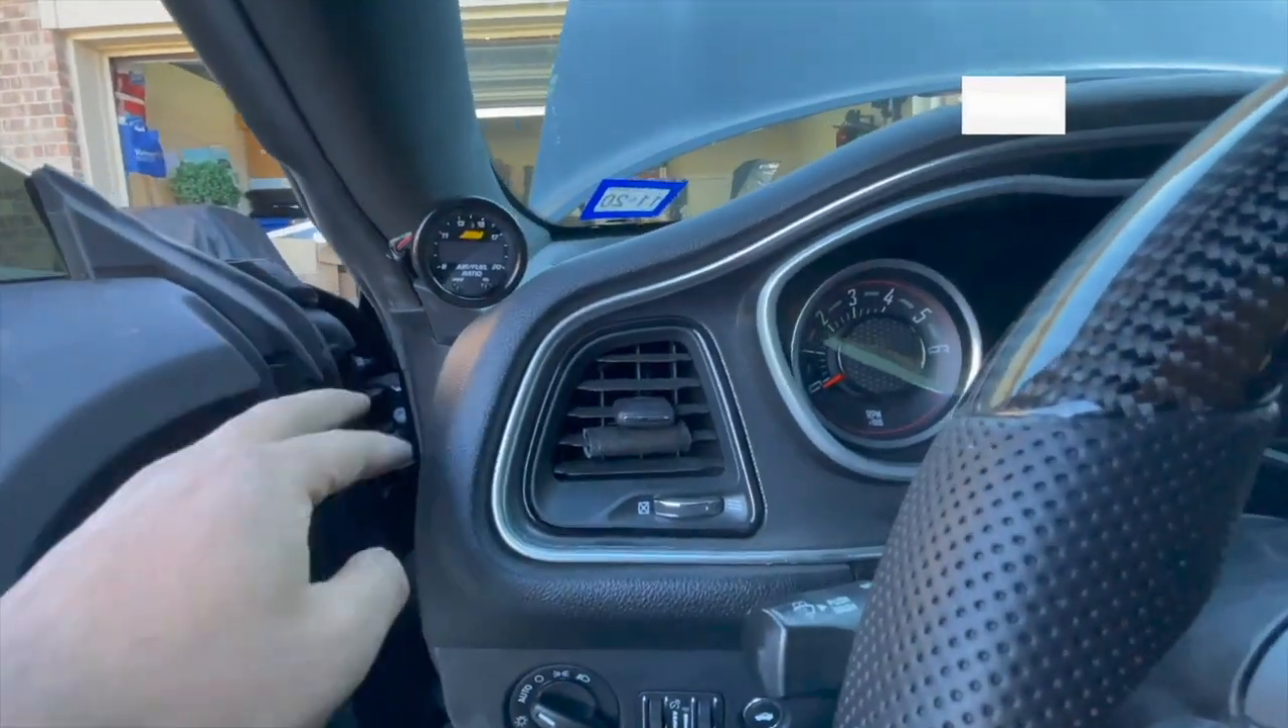My afr gauge is sitting right here until i can get a pillar pod mount.